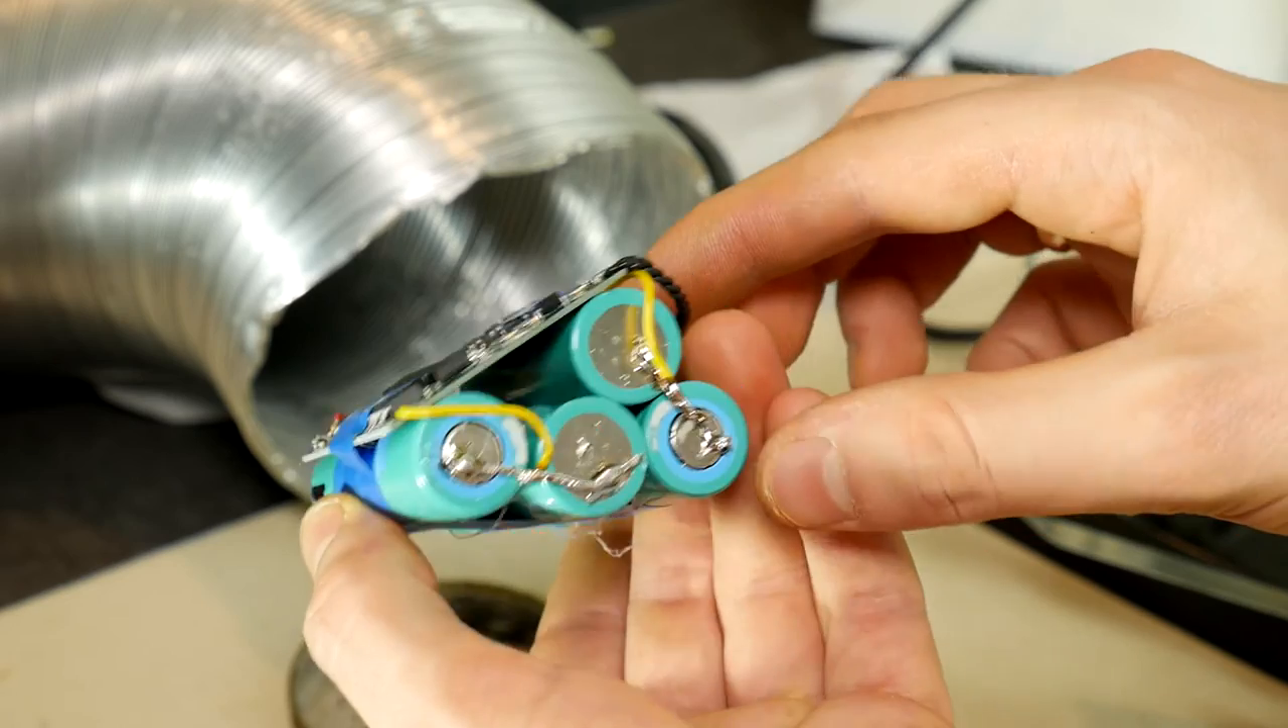Here is our battery pack with BMS control cables added.